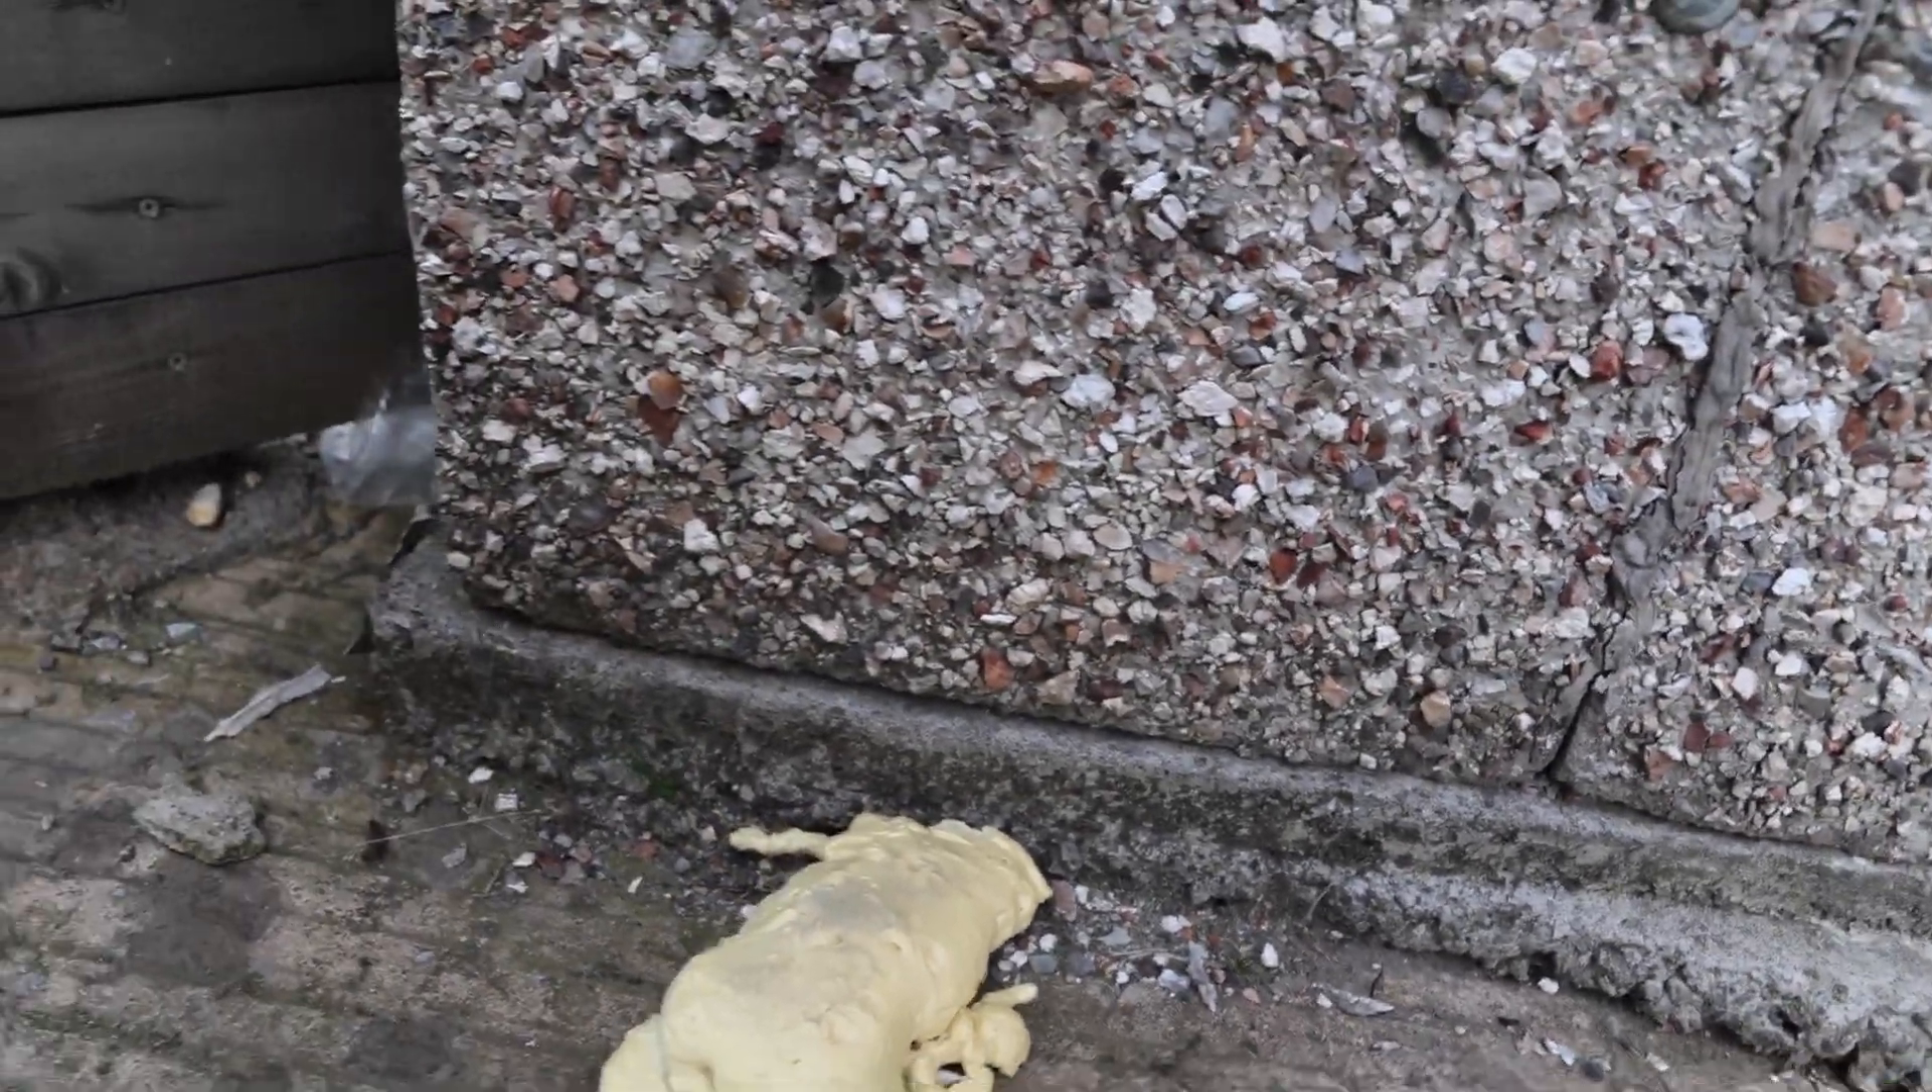As you can see it's not completely flush with the concrete base.